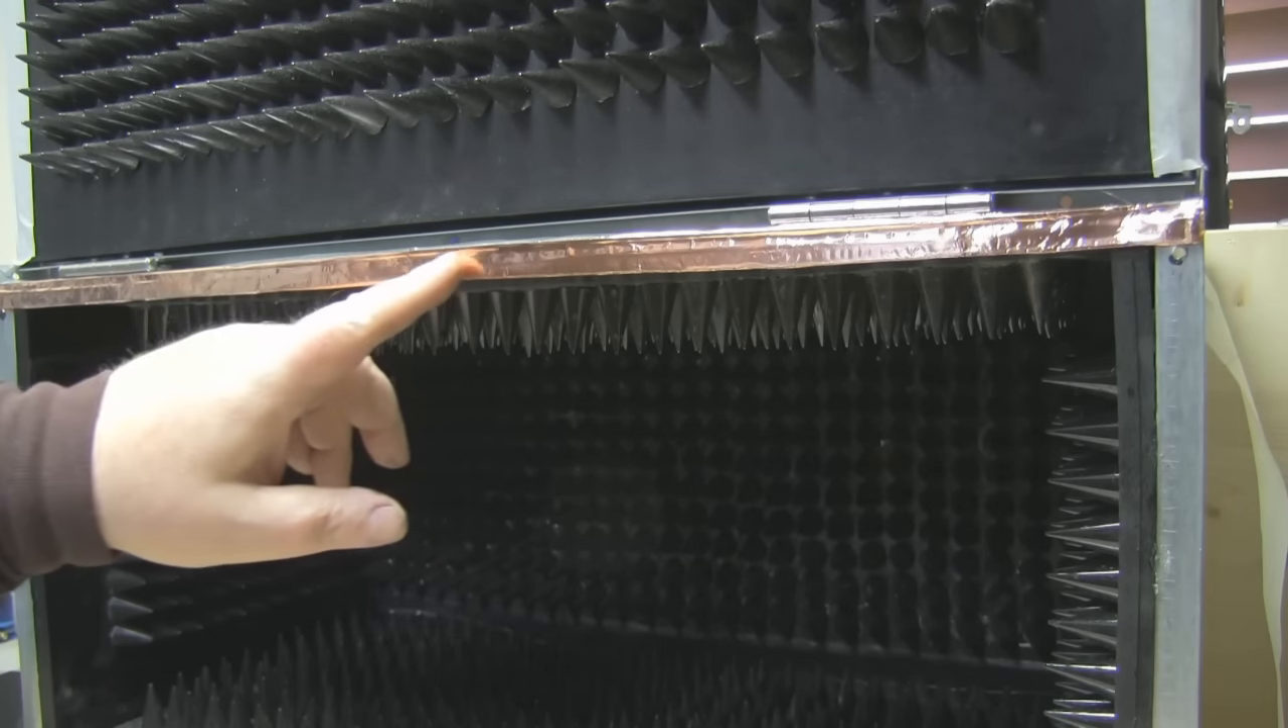I've now got all the tiles fitted in here and they each support each other and lock each other in place.